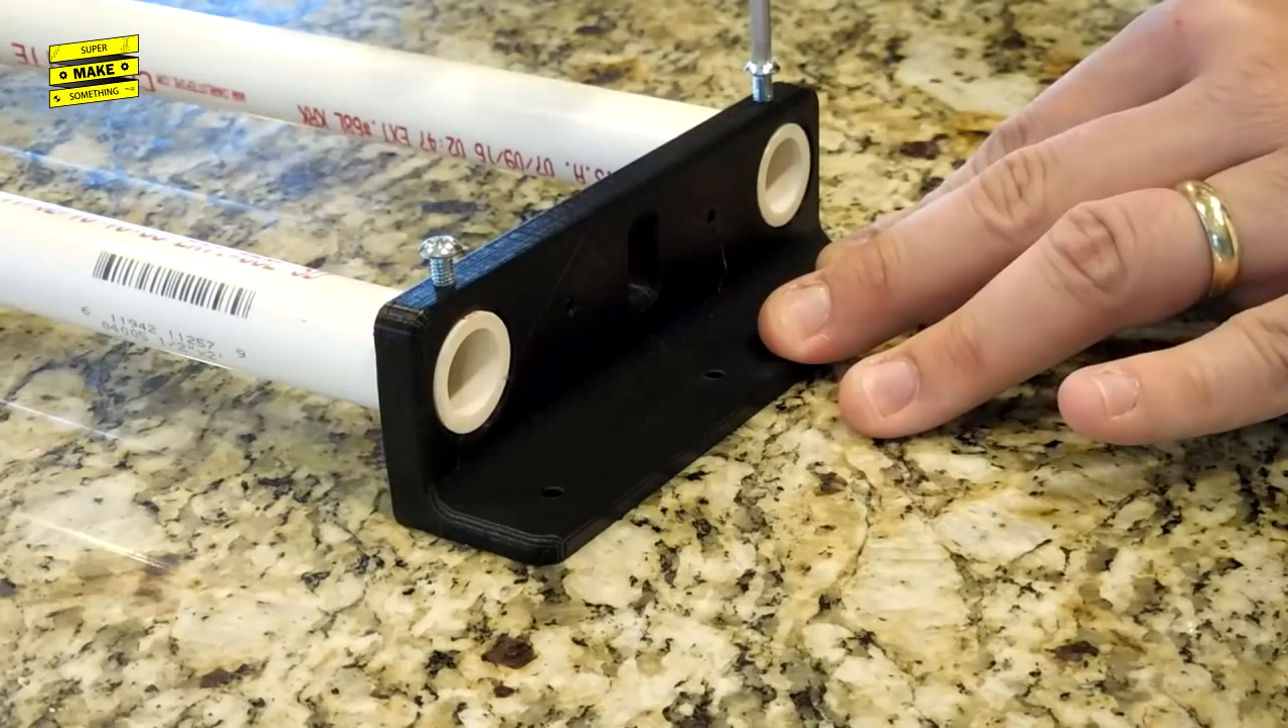The two Y -axis braces, which will keep the guide rails from moving, were then inserted at each end of the Y -axis PVC pipes.